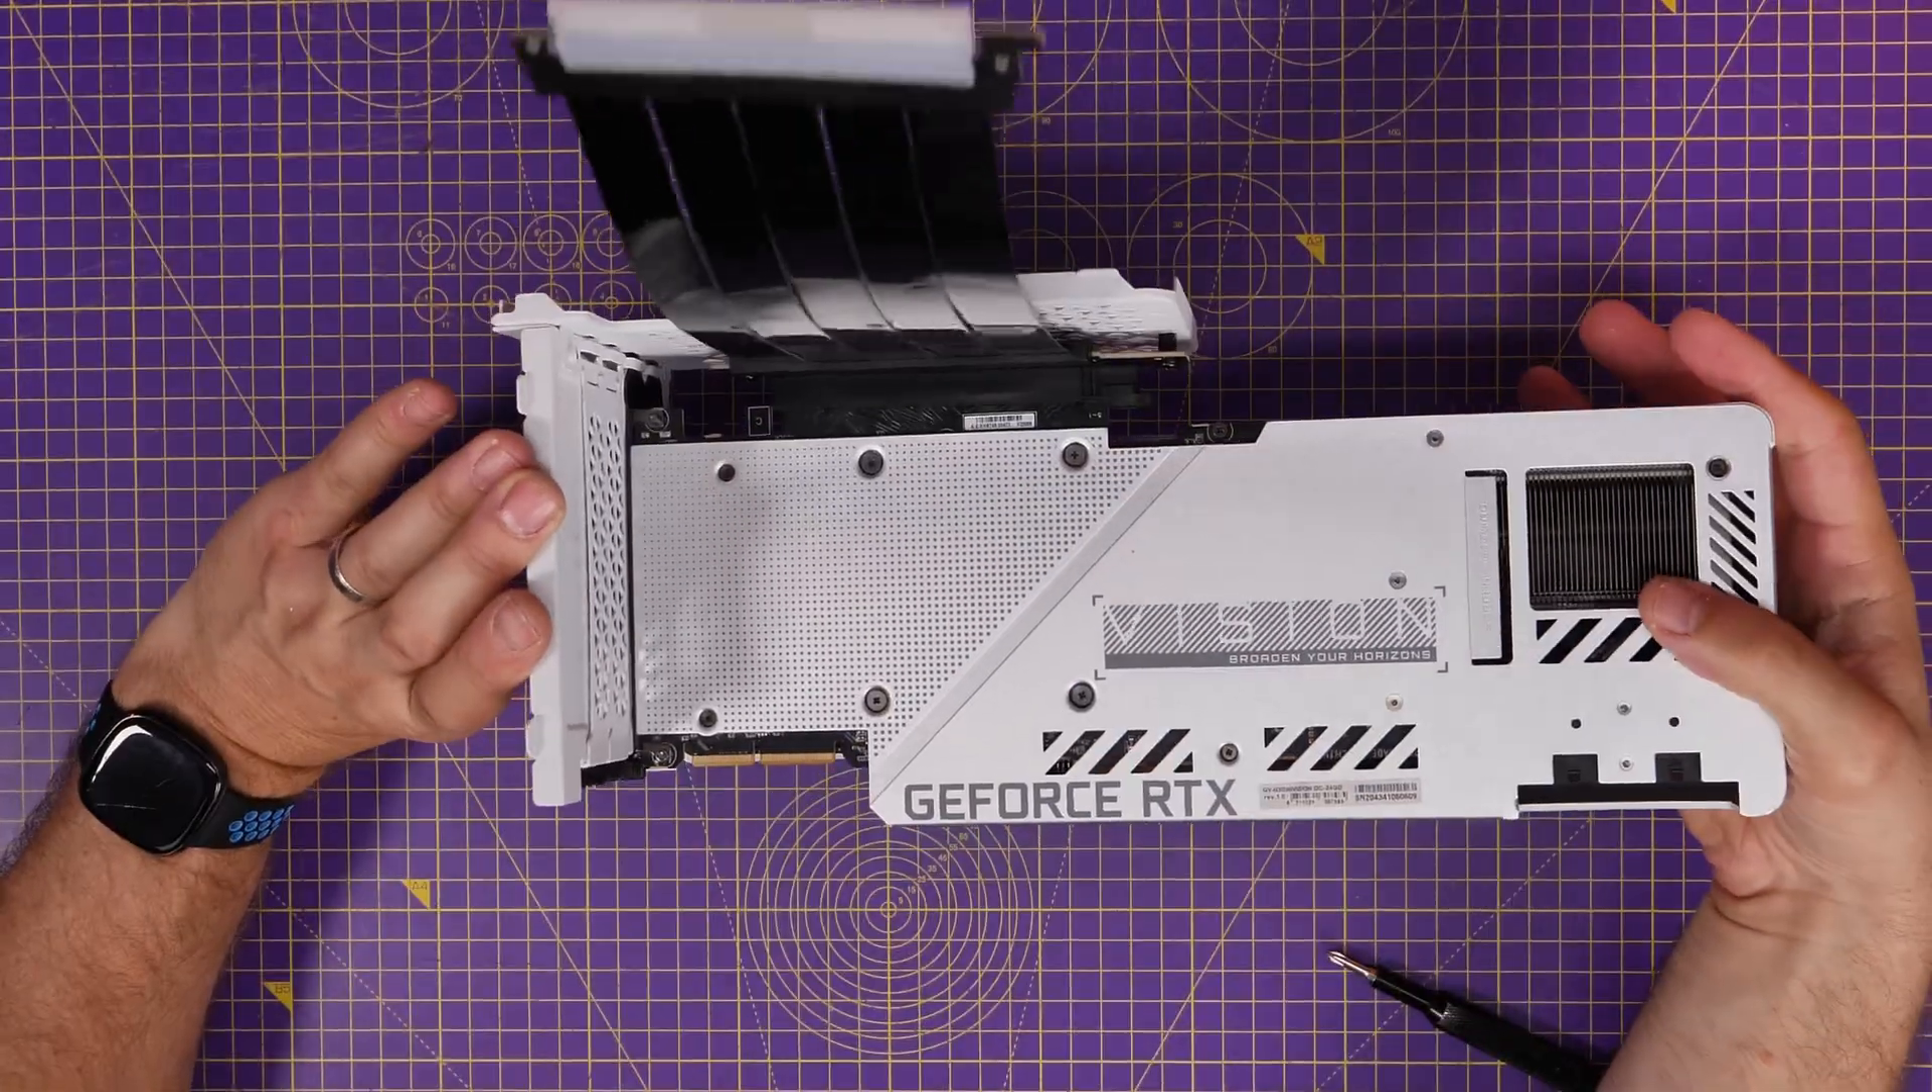And then you've got what should be the finished product in terms of the GPU mounted to the bracket and ready to go into the case.